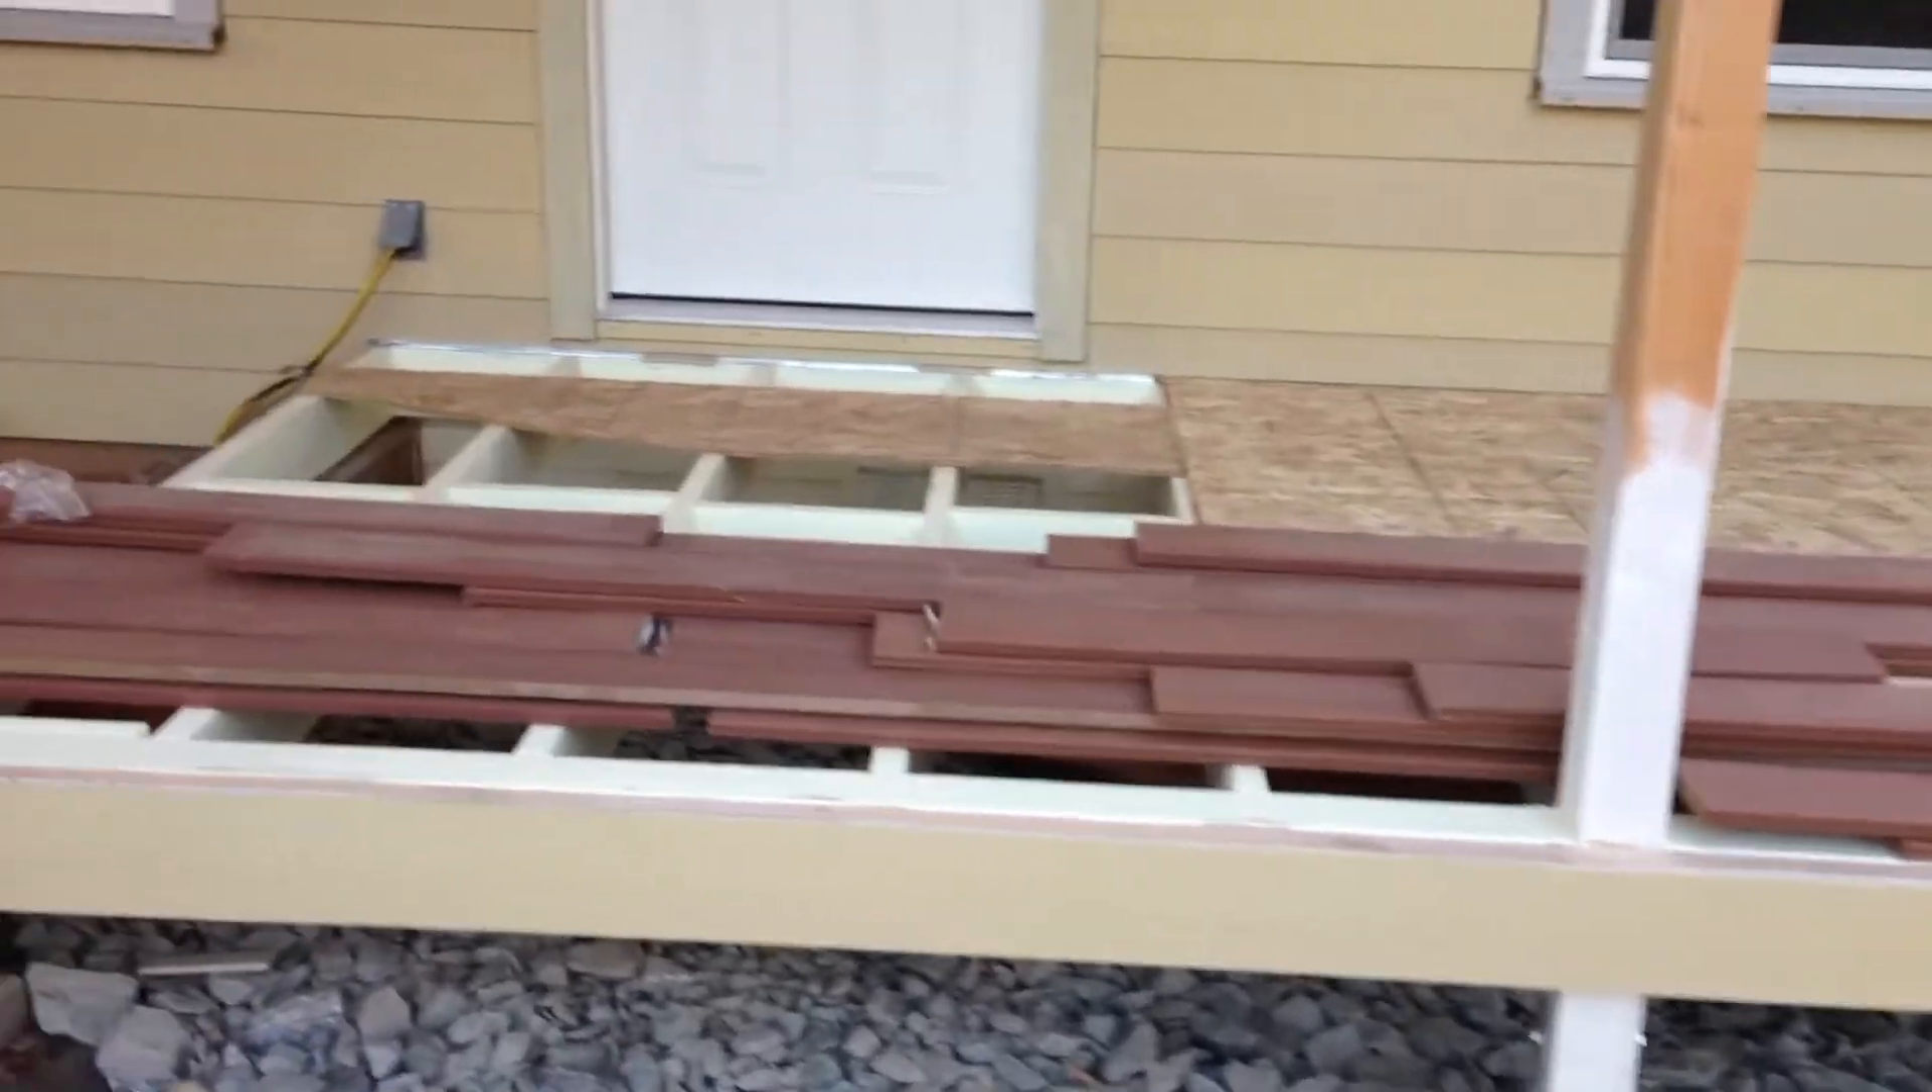I got the understructure all done.